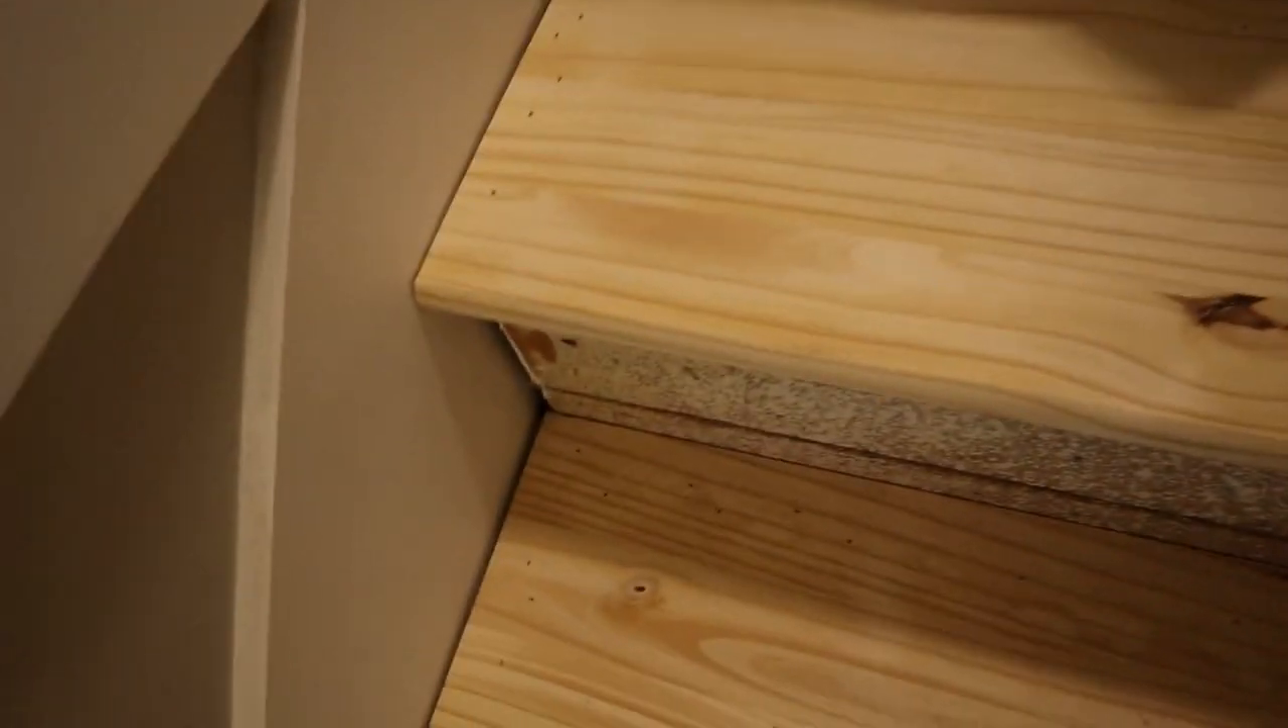Alright guys so we got all these stair treads in here still gotta put the riser in there.